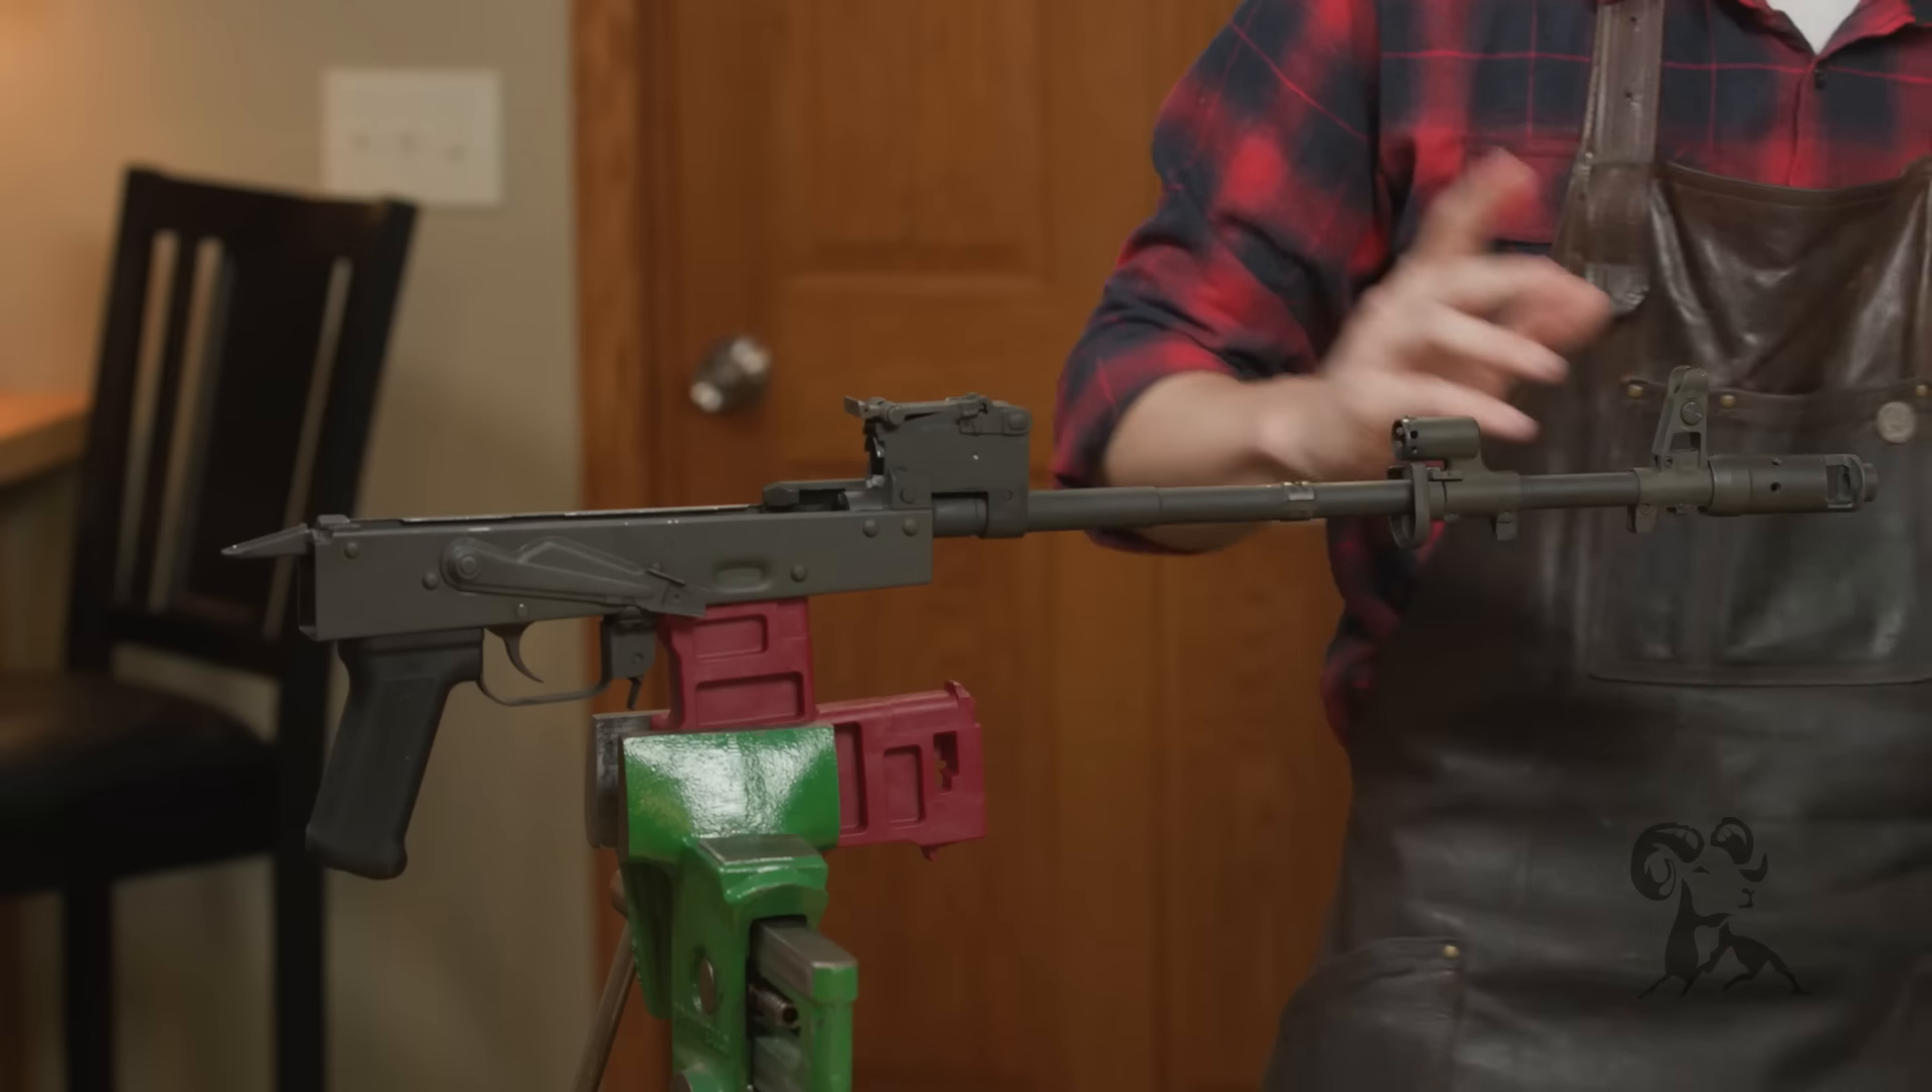Now our stock is removed. All right. So now we just need to remove the grip.